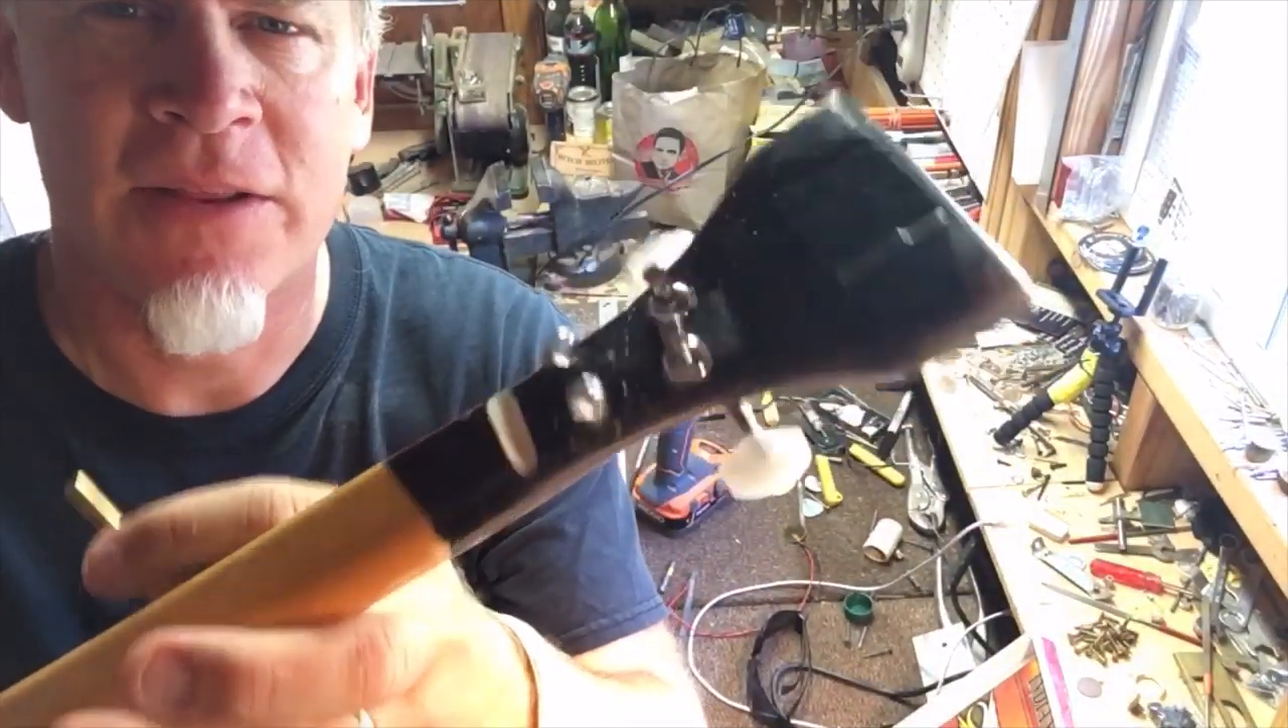Alright, we're halfway there. I got the tuners on. and then the eyelets for the tie downs and then a little slot here for the bolt for the nut.